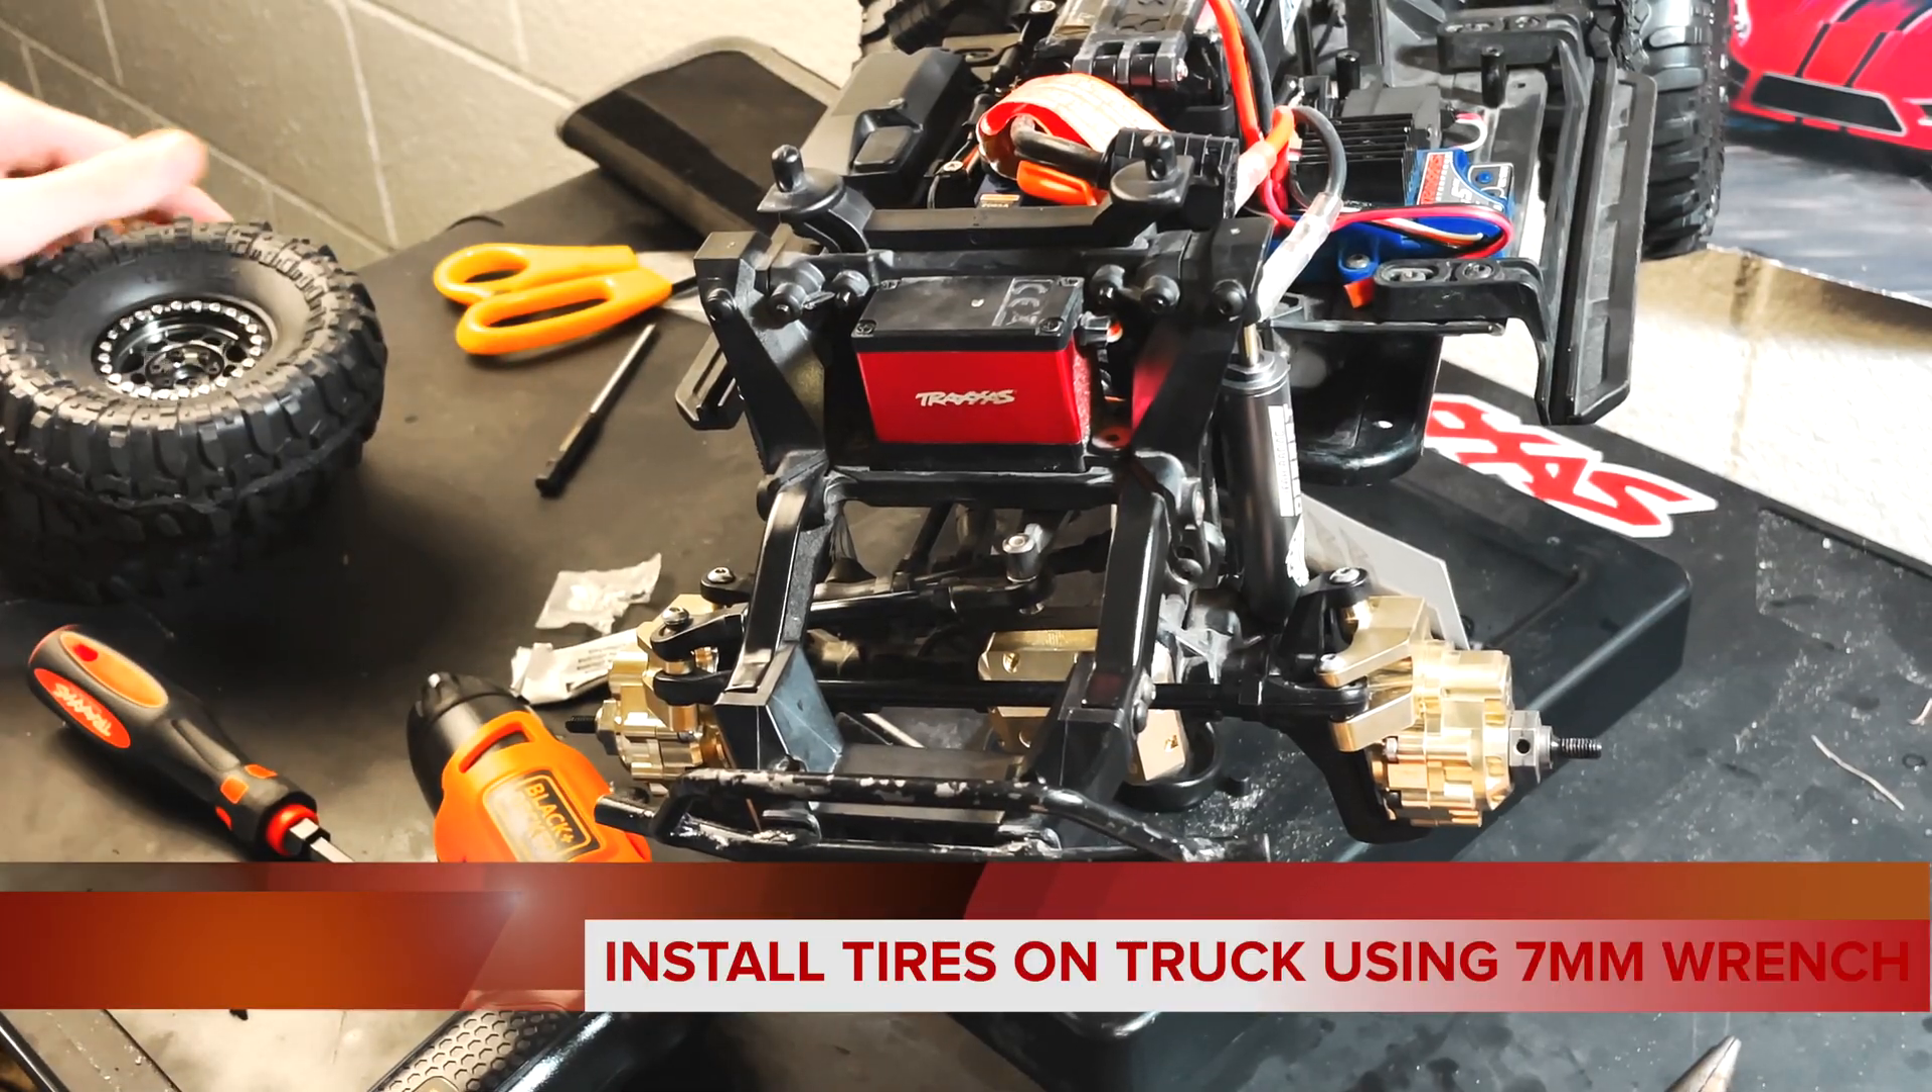Okay so with both sides securely fastened on both sides there we're gonna flip our car over here and the last thing we need to do the car is actually put the tires back on and that's it.